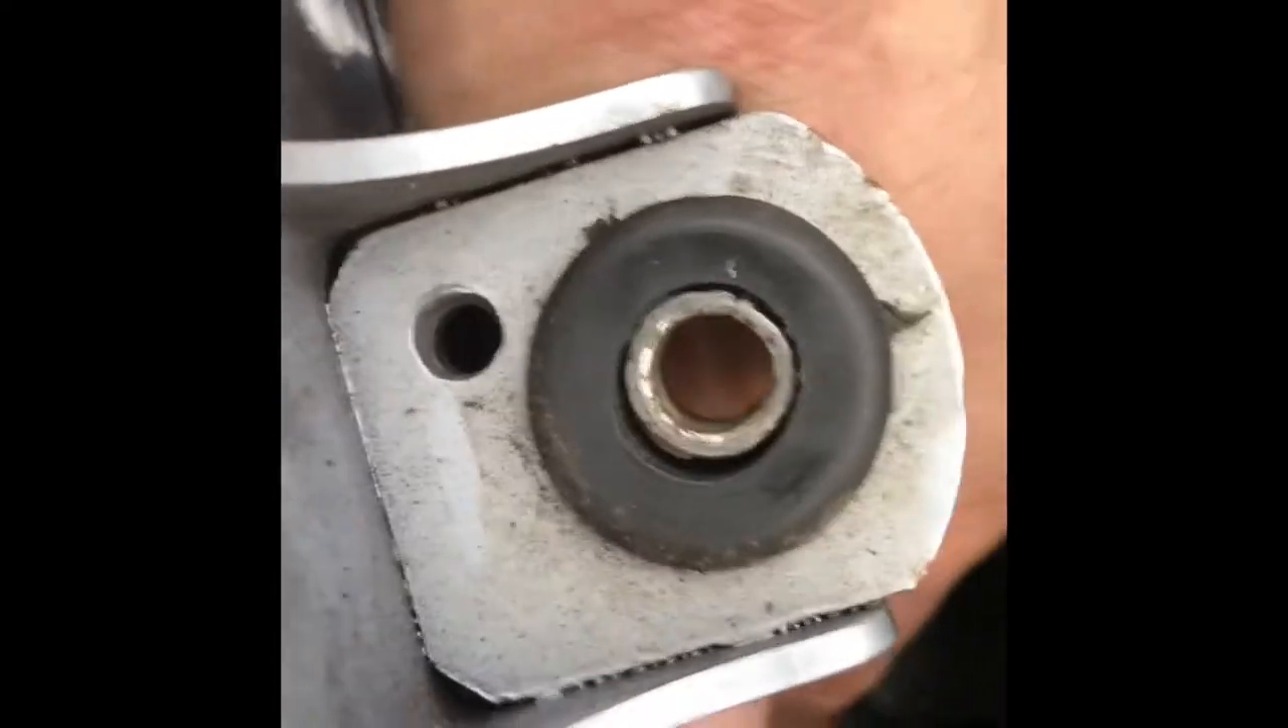The rubber gasket has gone on uh fully all the way around so there's no clean metal showing anymore.